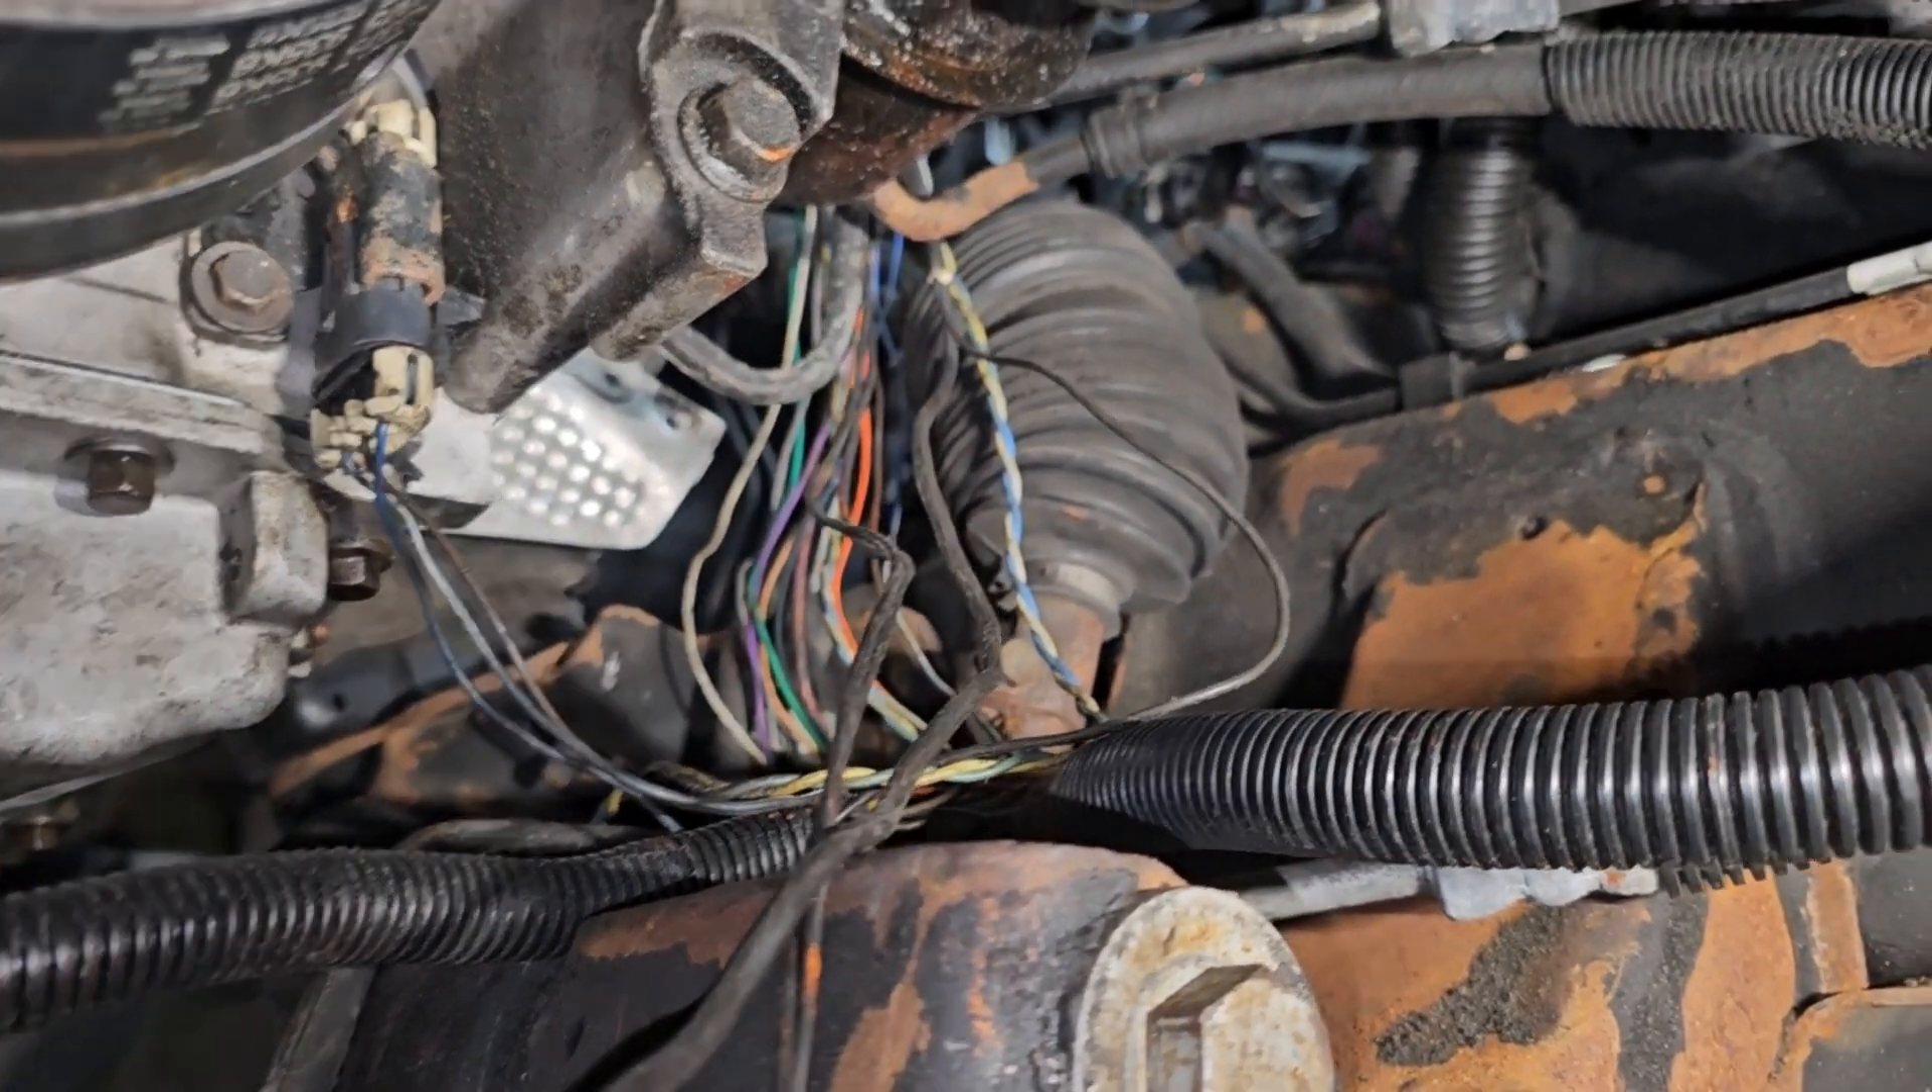All right, so as you can see, I started removing all of the loom off of the harnessing and everything, trying to see where this issue was.